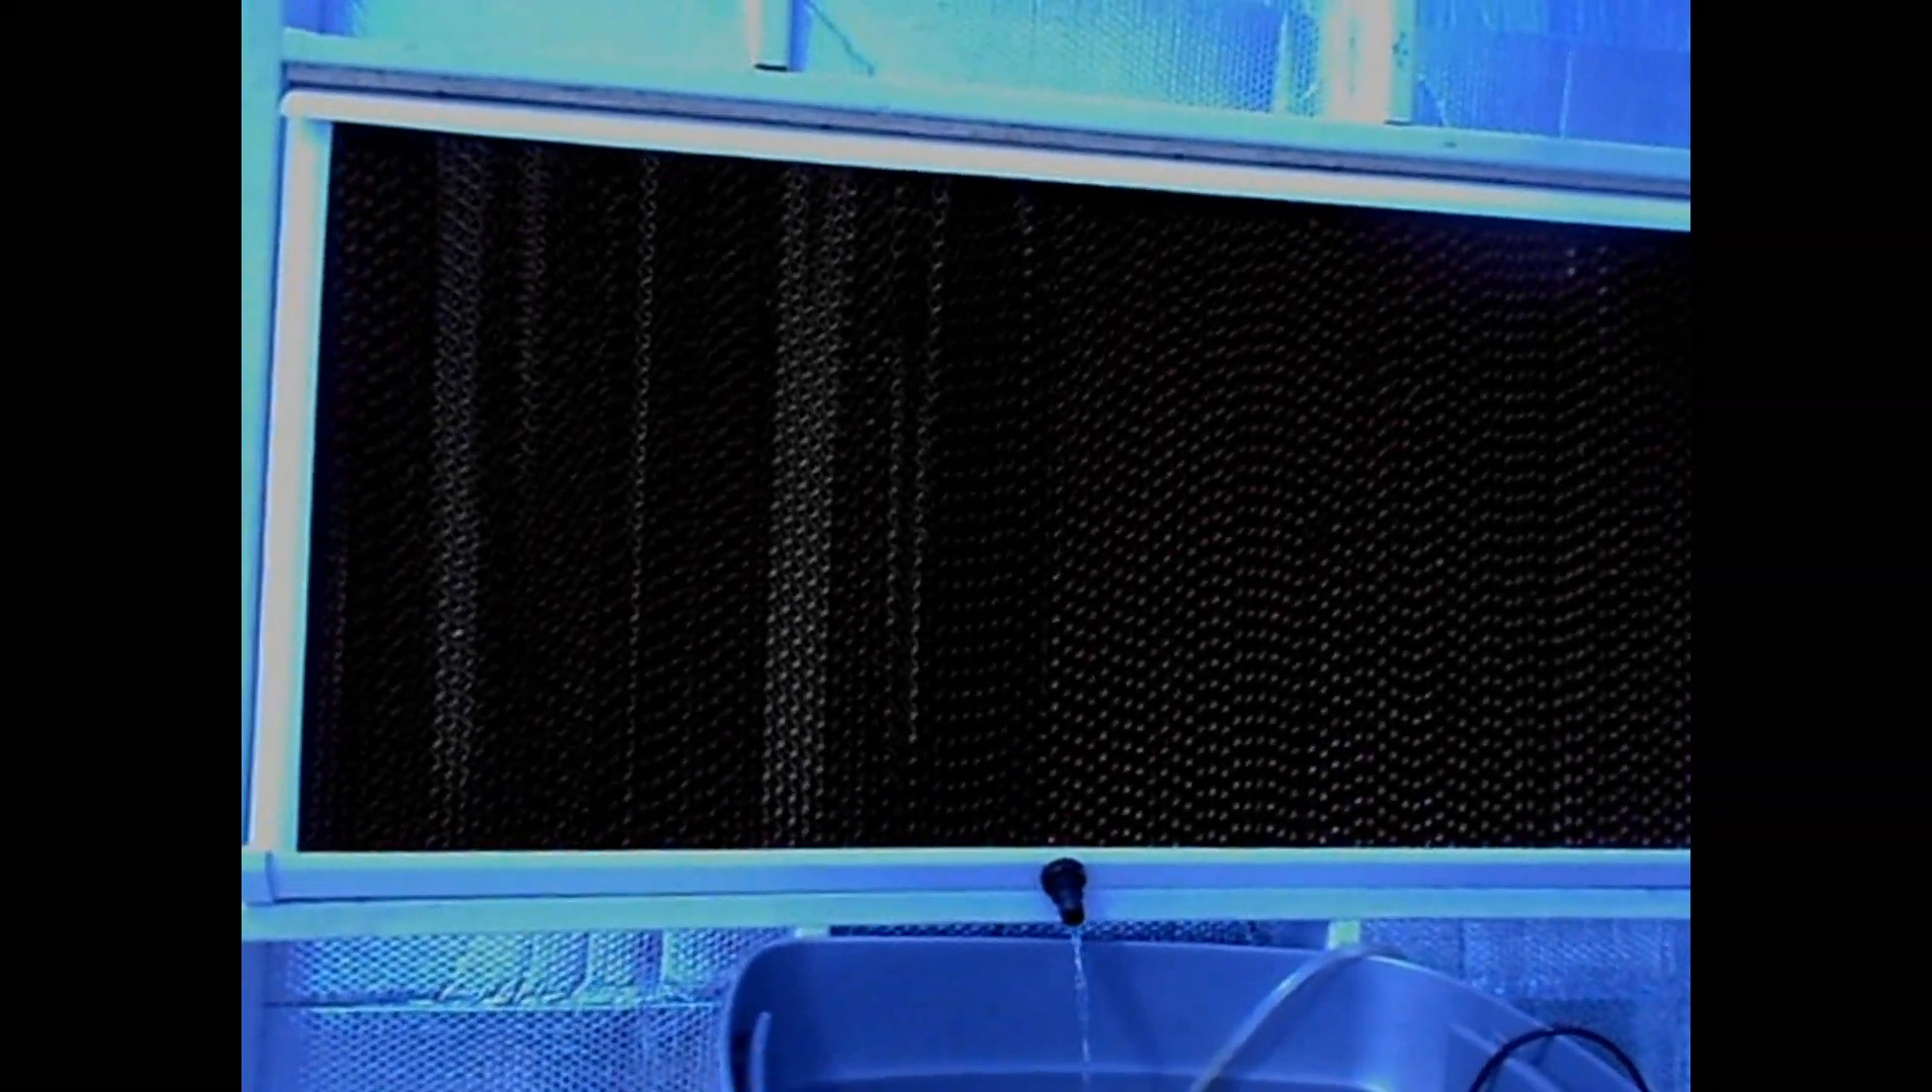We've already got swamp cooler in as you can see.